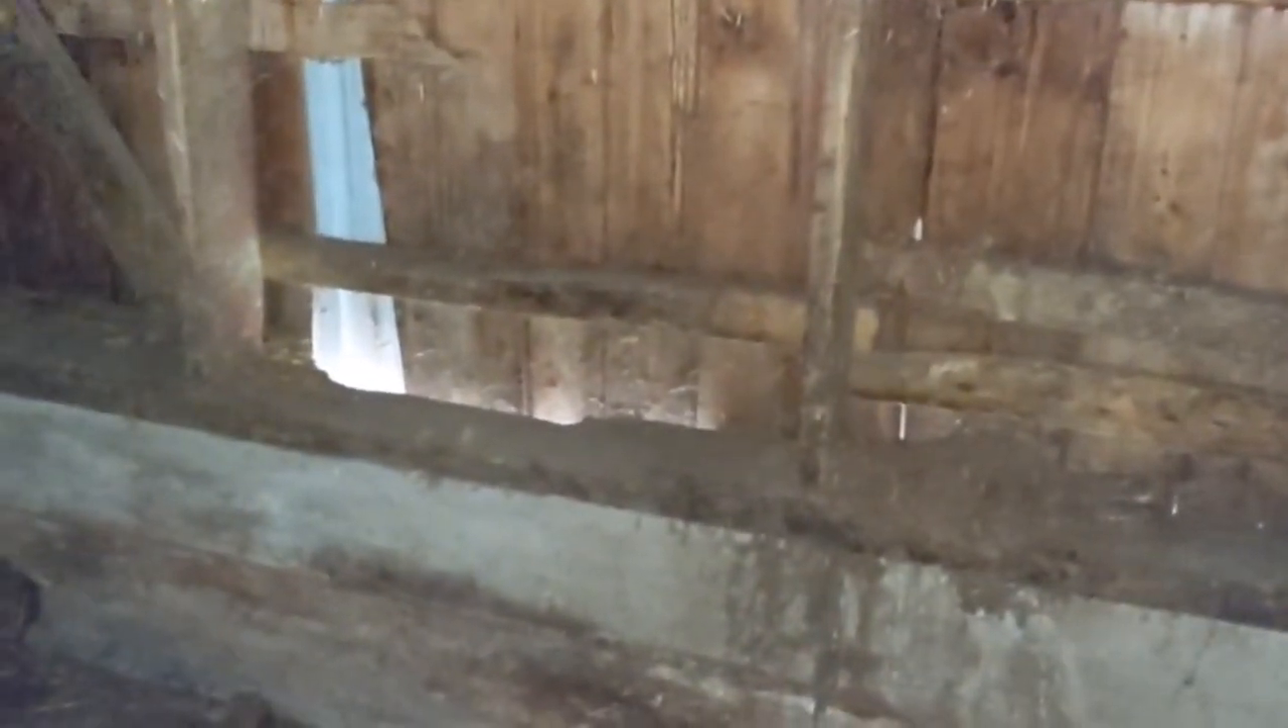All right I'm looking at this south end wall you can obviously see the gapping or the lights coming in.